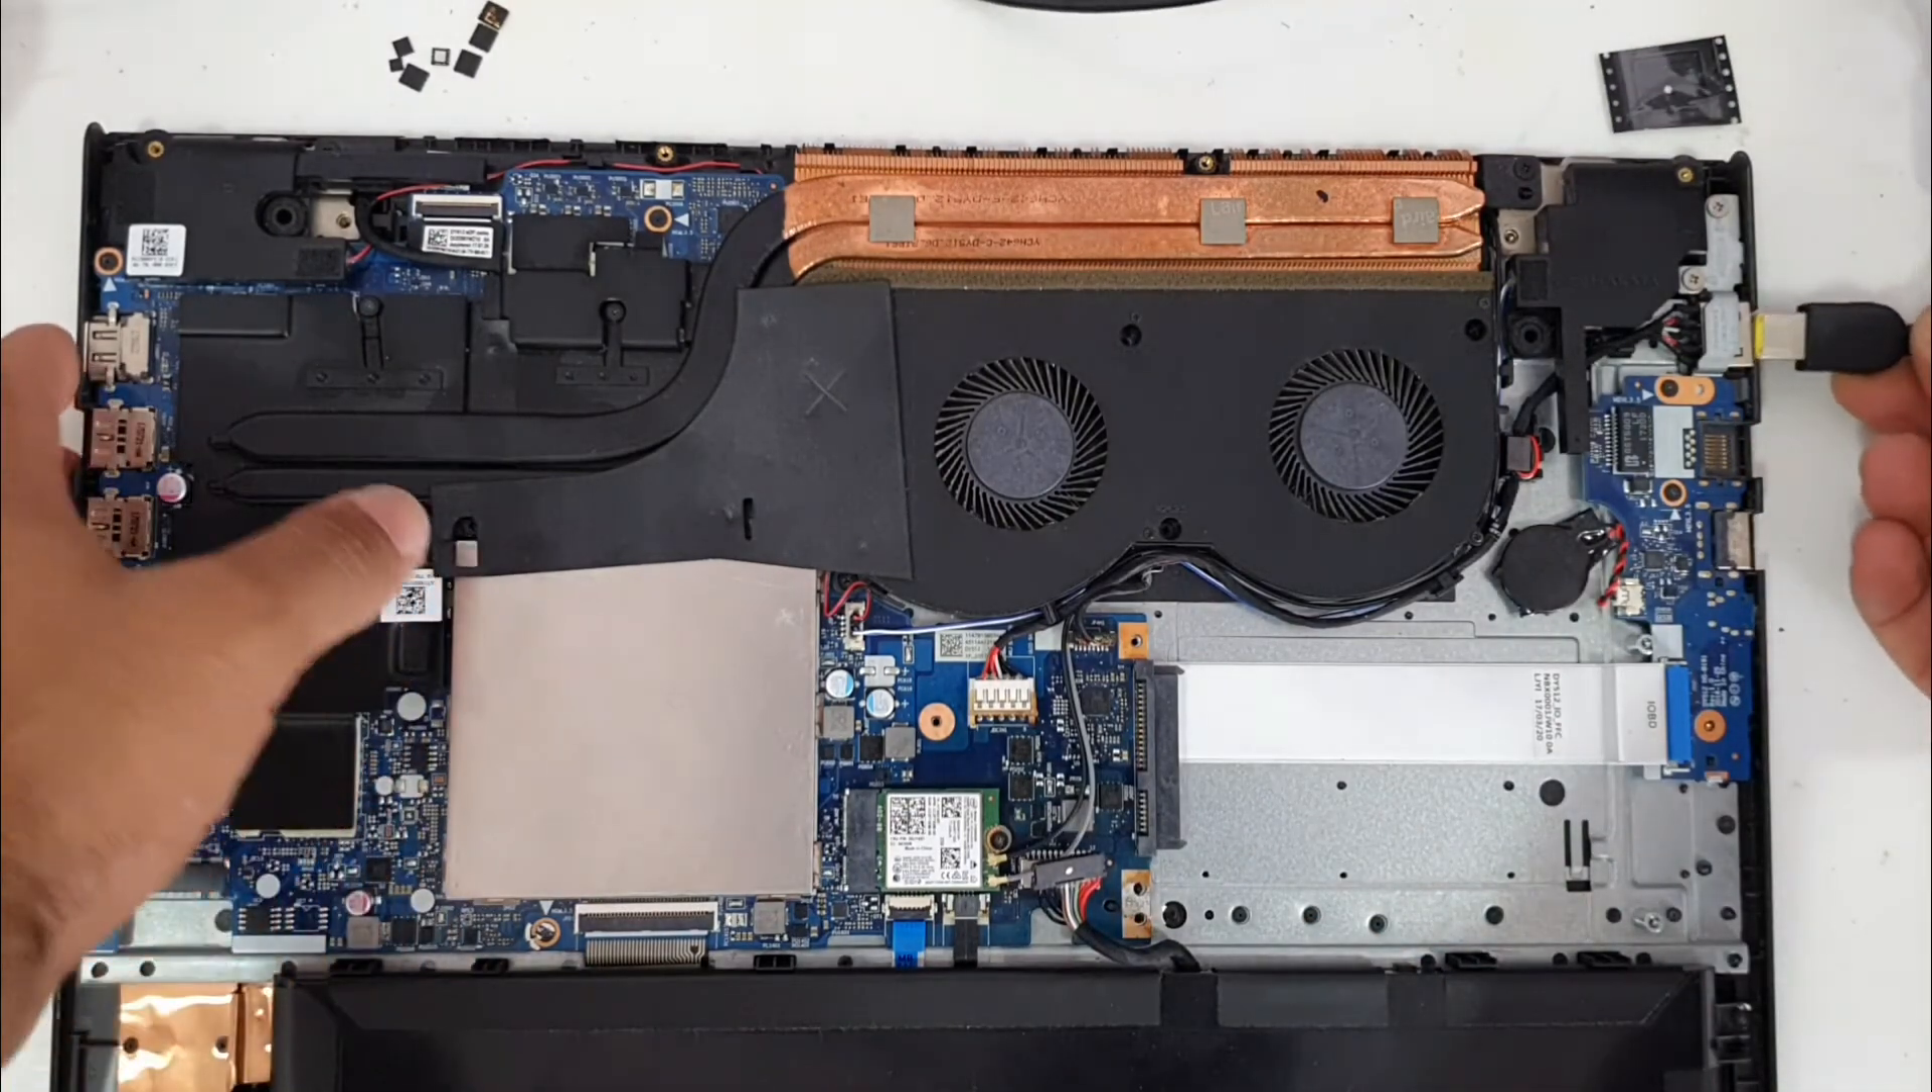I will show you when I fit it on the laptop. Okay. So I fit the motherboard to the laptop.